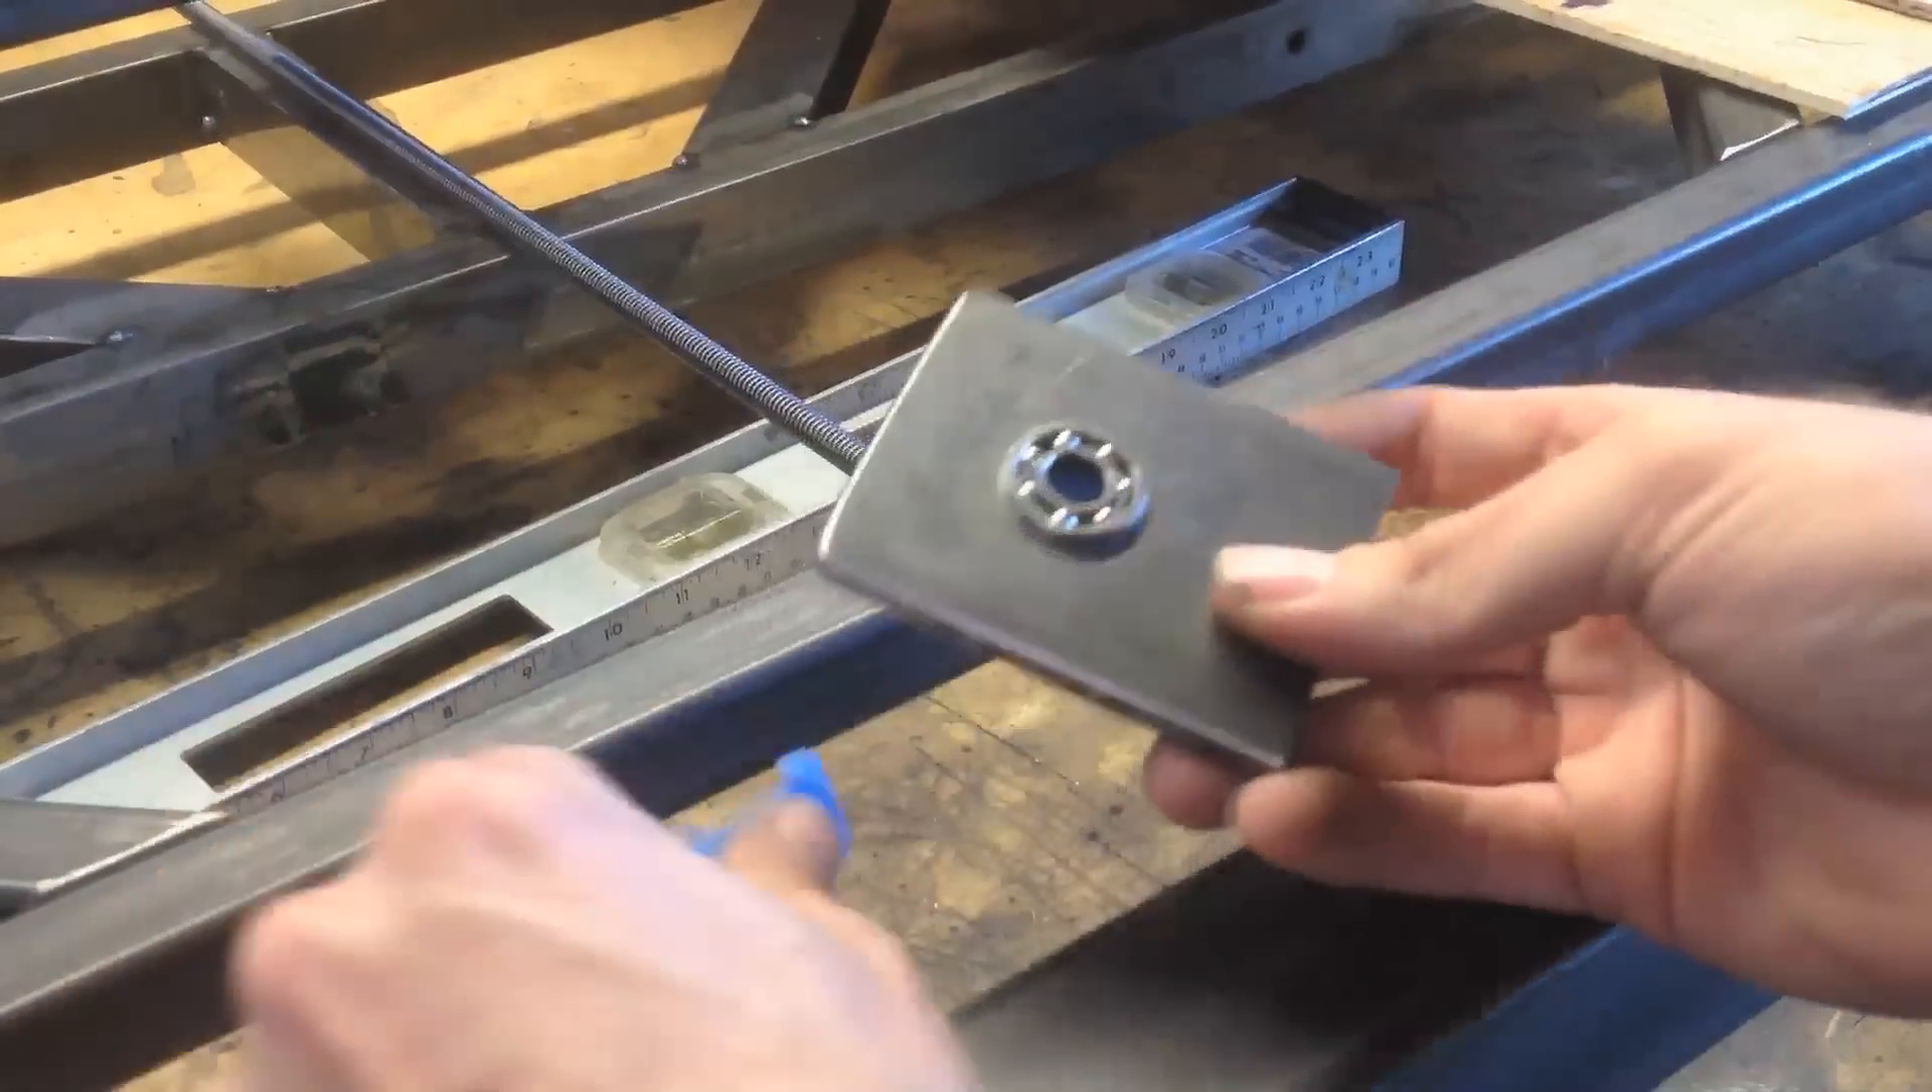Okay guys, I have my bearings here in place.